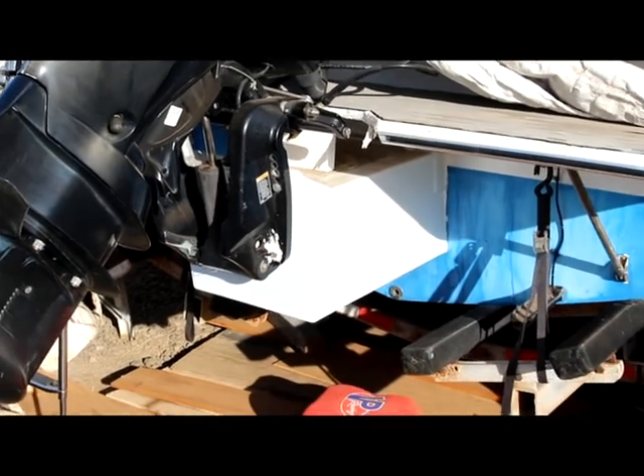As you can see from the back of the boat when I installed the outboard engine with the bracket it pushed the engine further back on the boat than it normally would be.